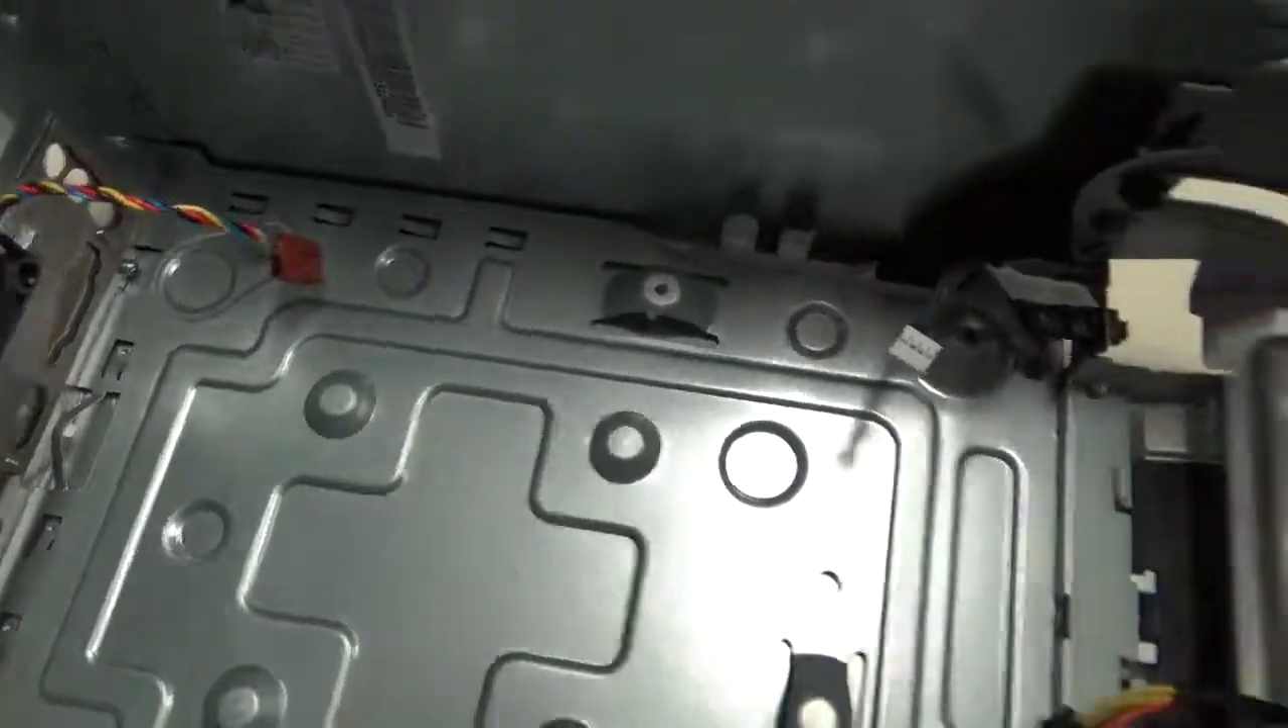All right, so I pulled out the motherboard and this is how it's going to look.